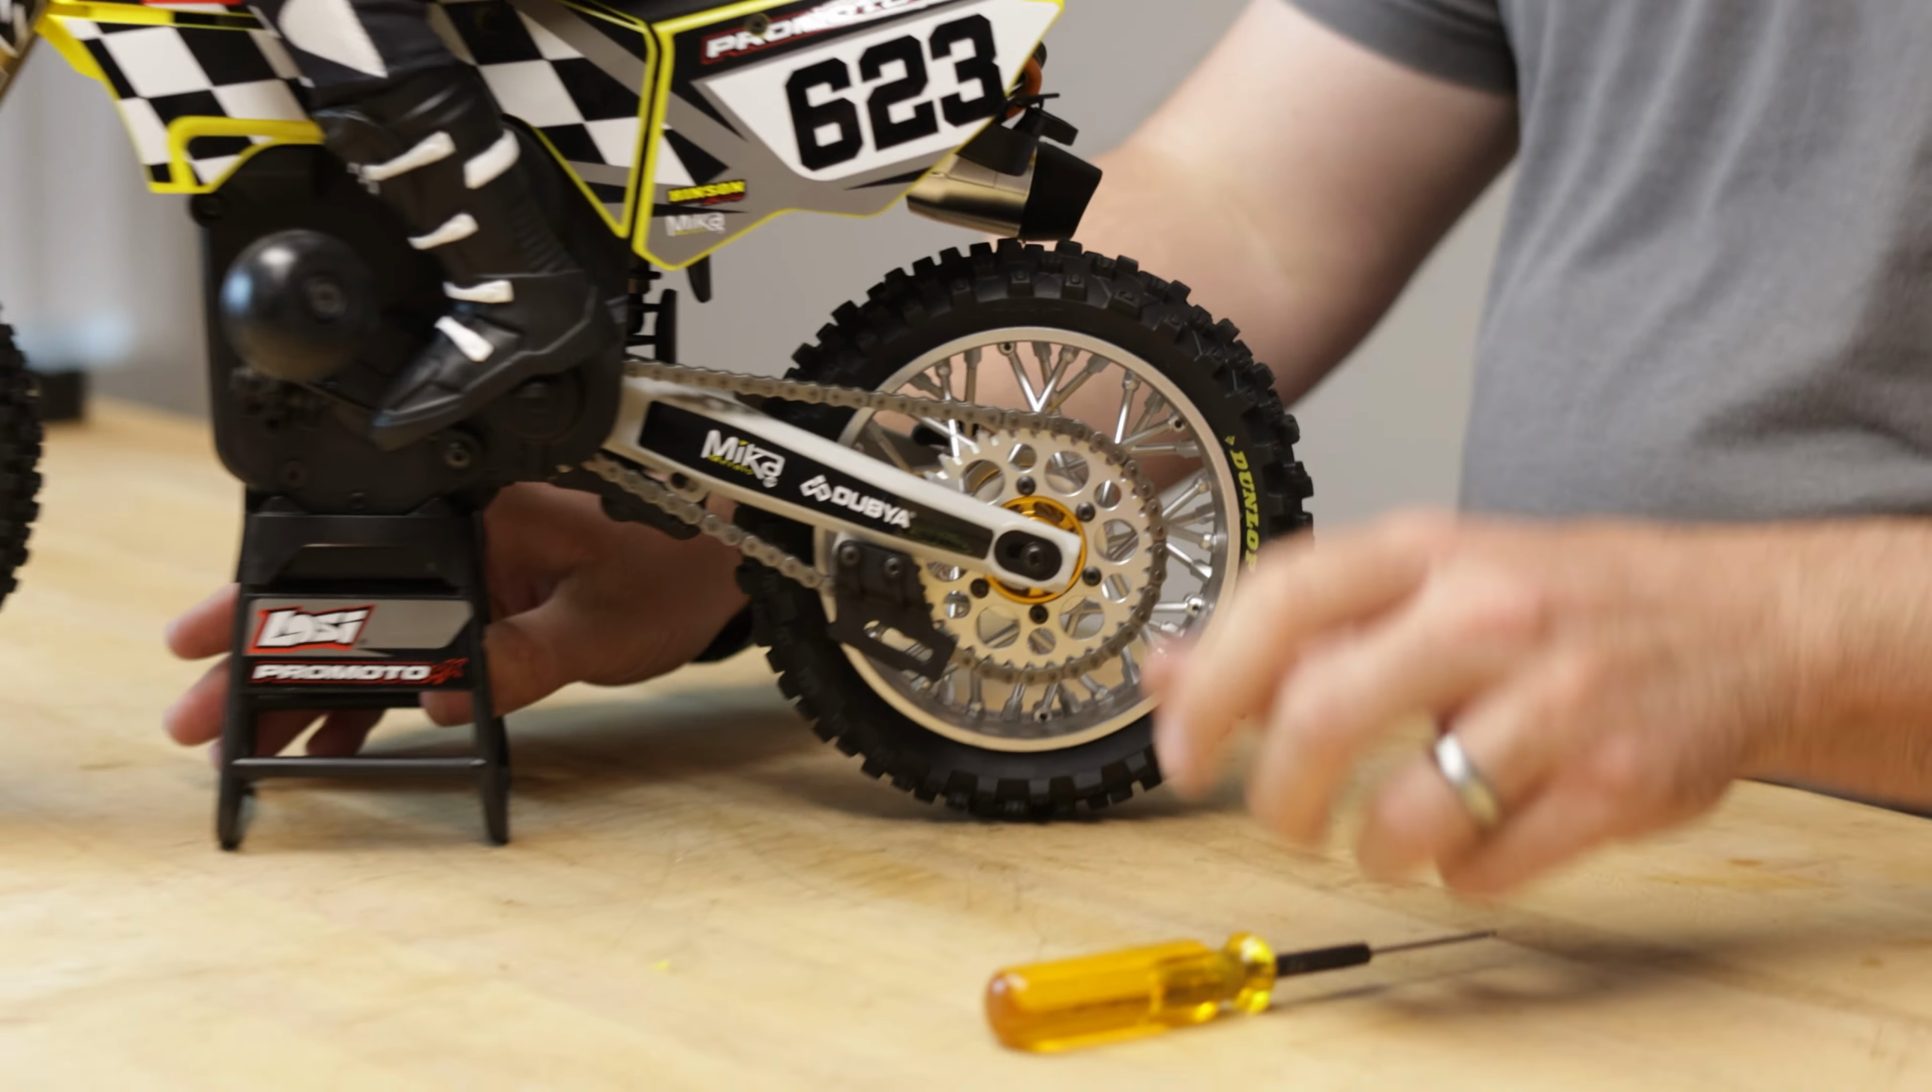And now you have your rear hub installed.